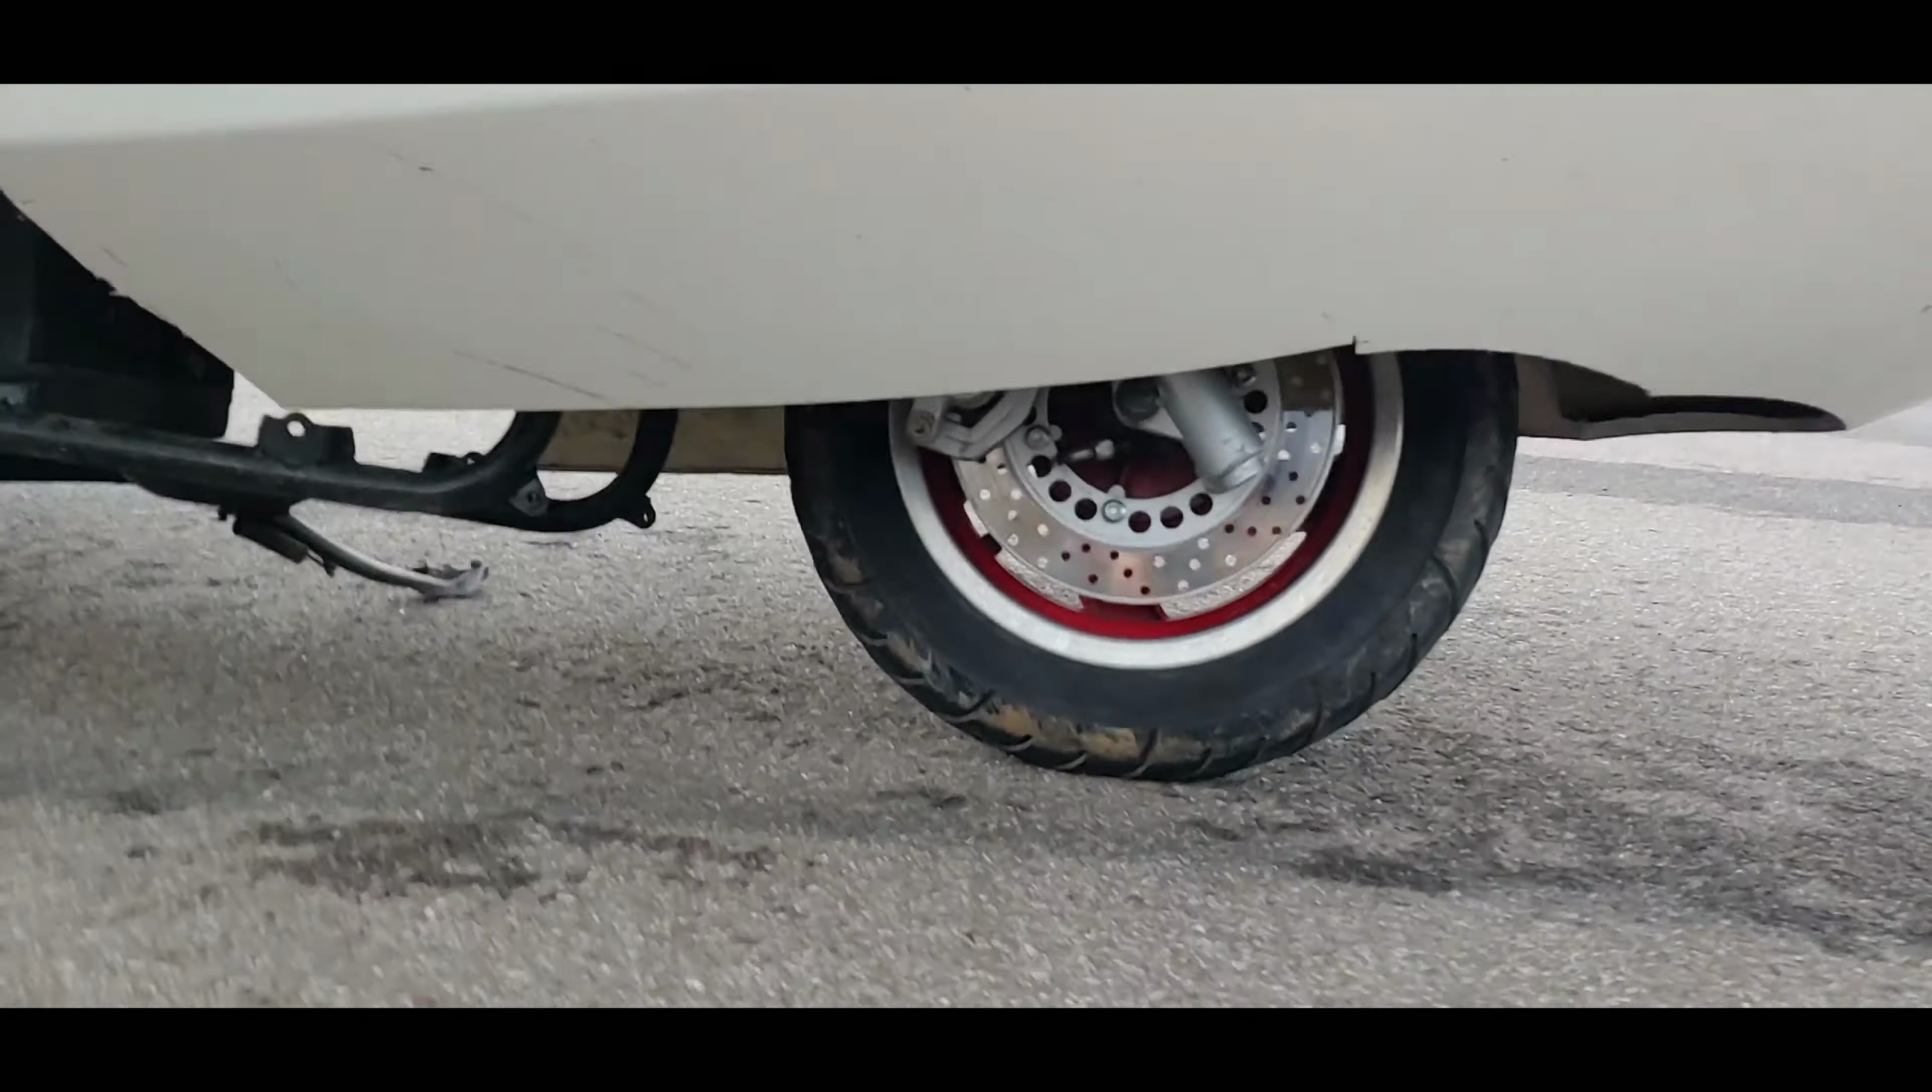But as you can see underneath, scooter just sticks out.